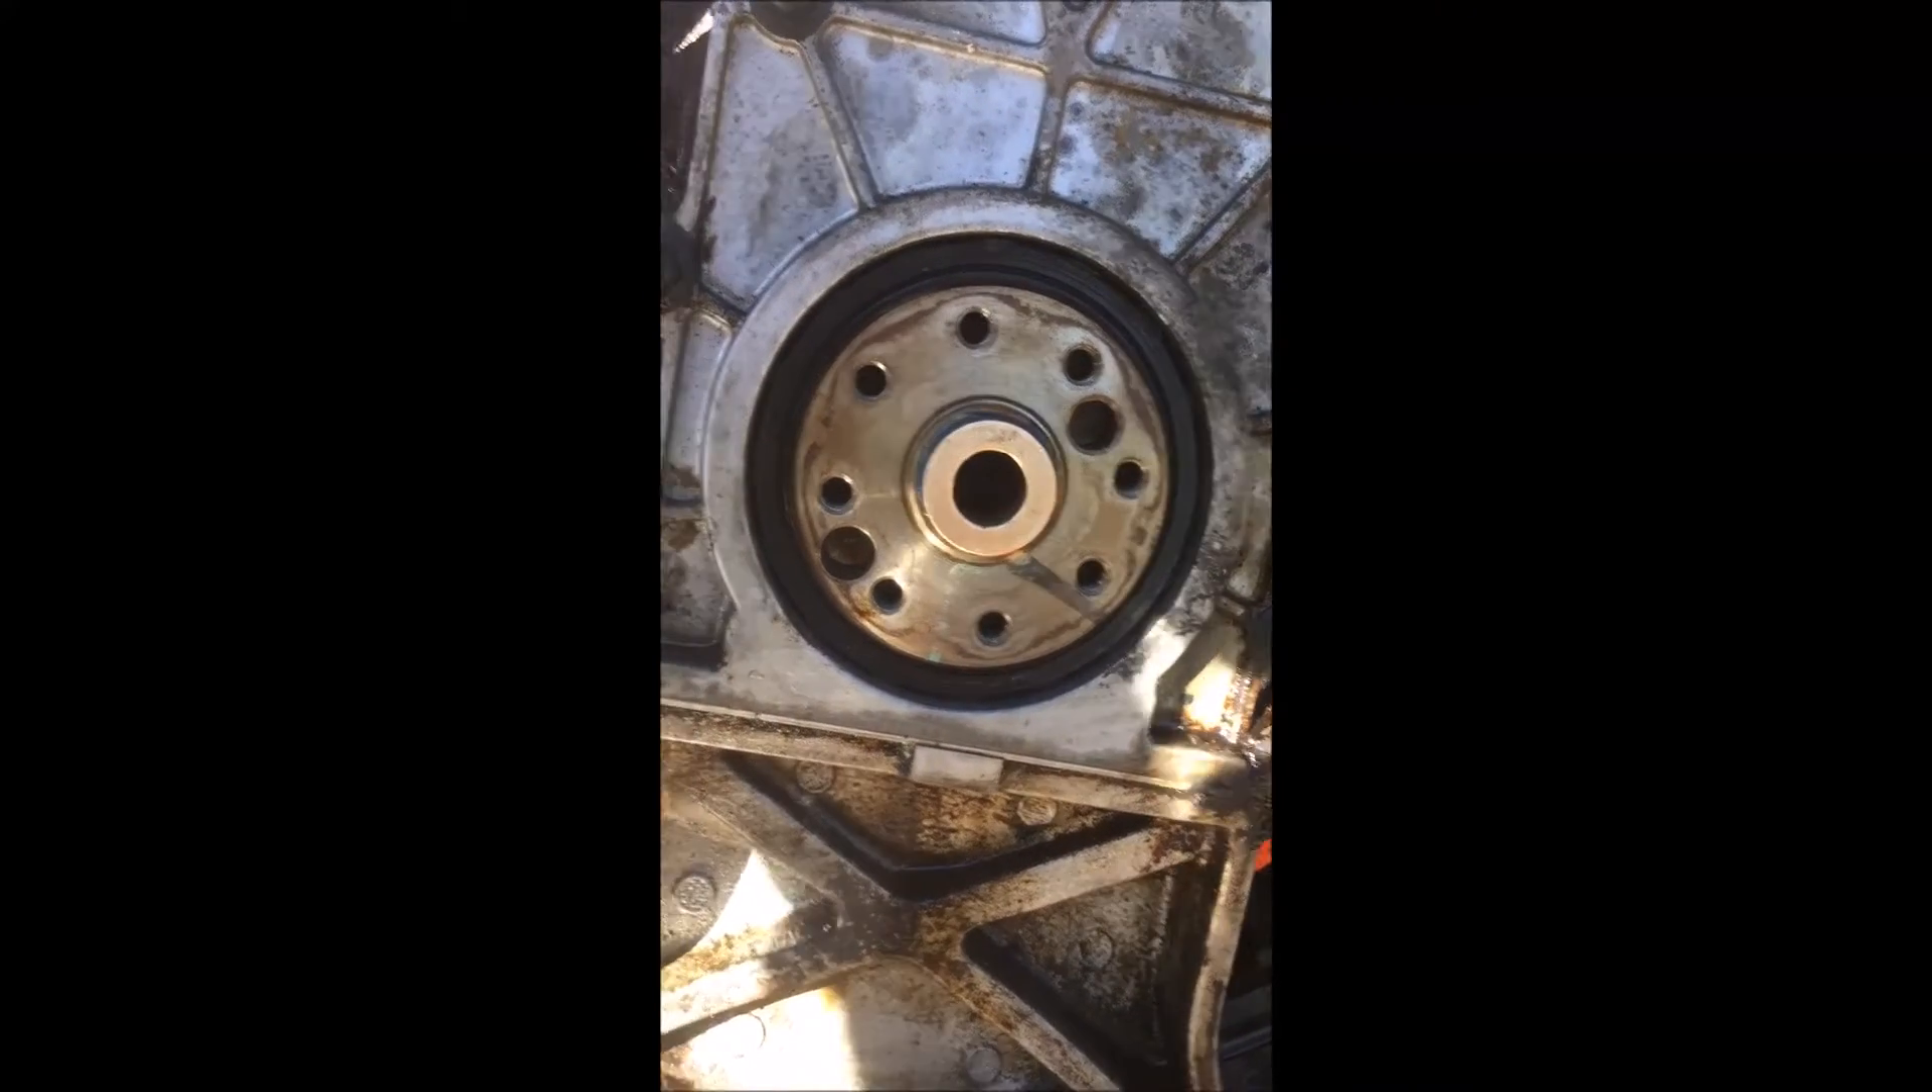The rear main seal is in and seated nicely.